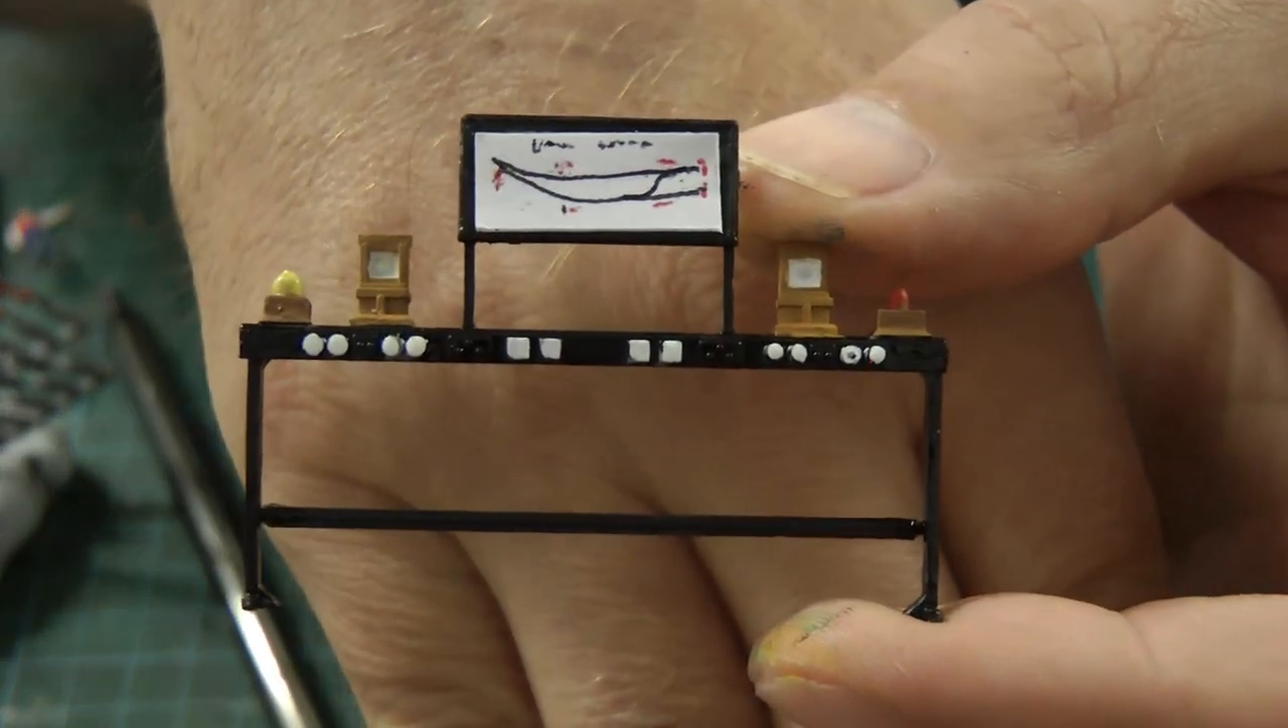The paint is dry and I've added the track plan as you can see.